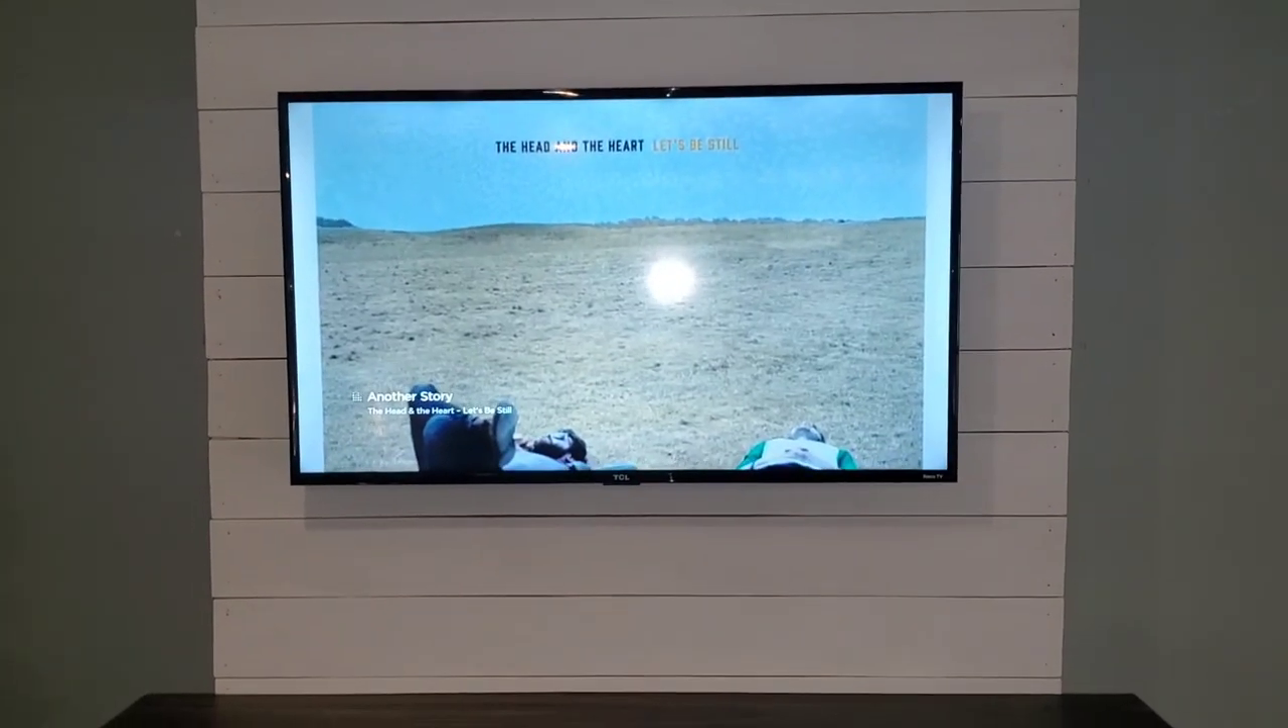So, the TV's mounted on the wall and everything.